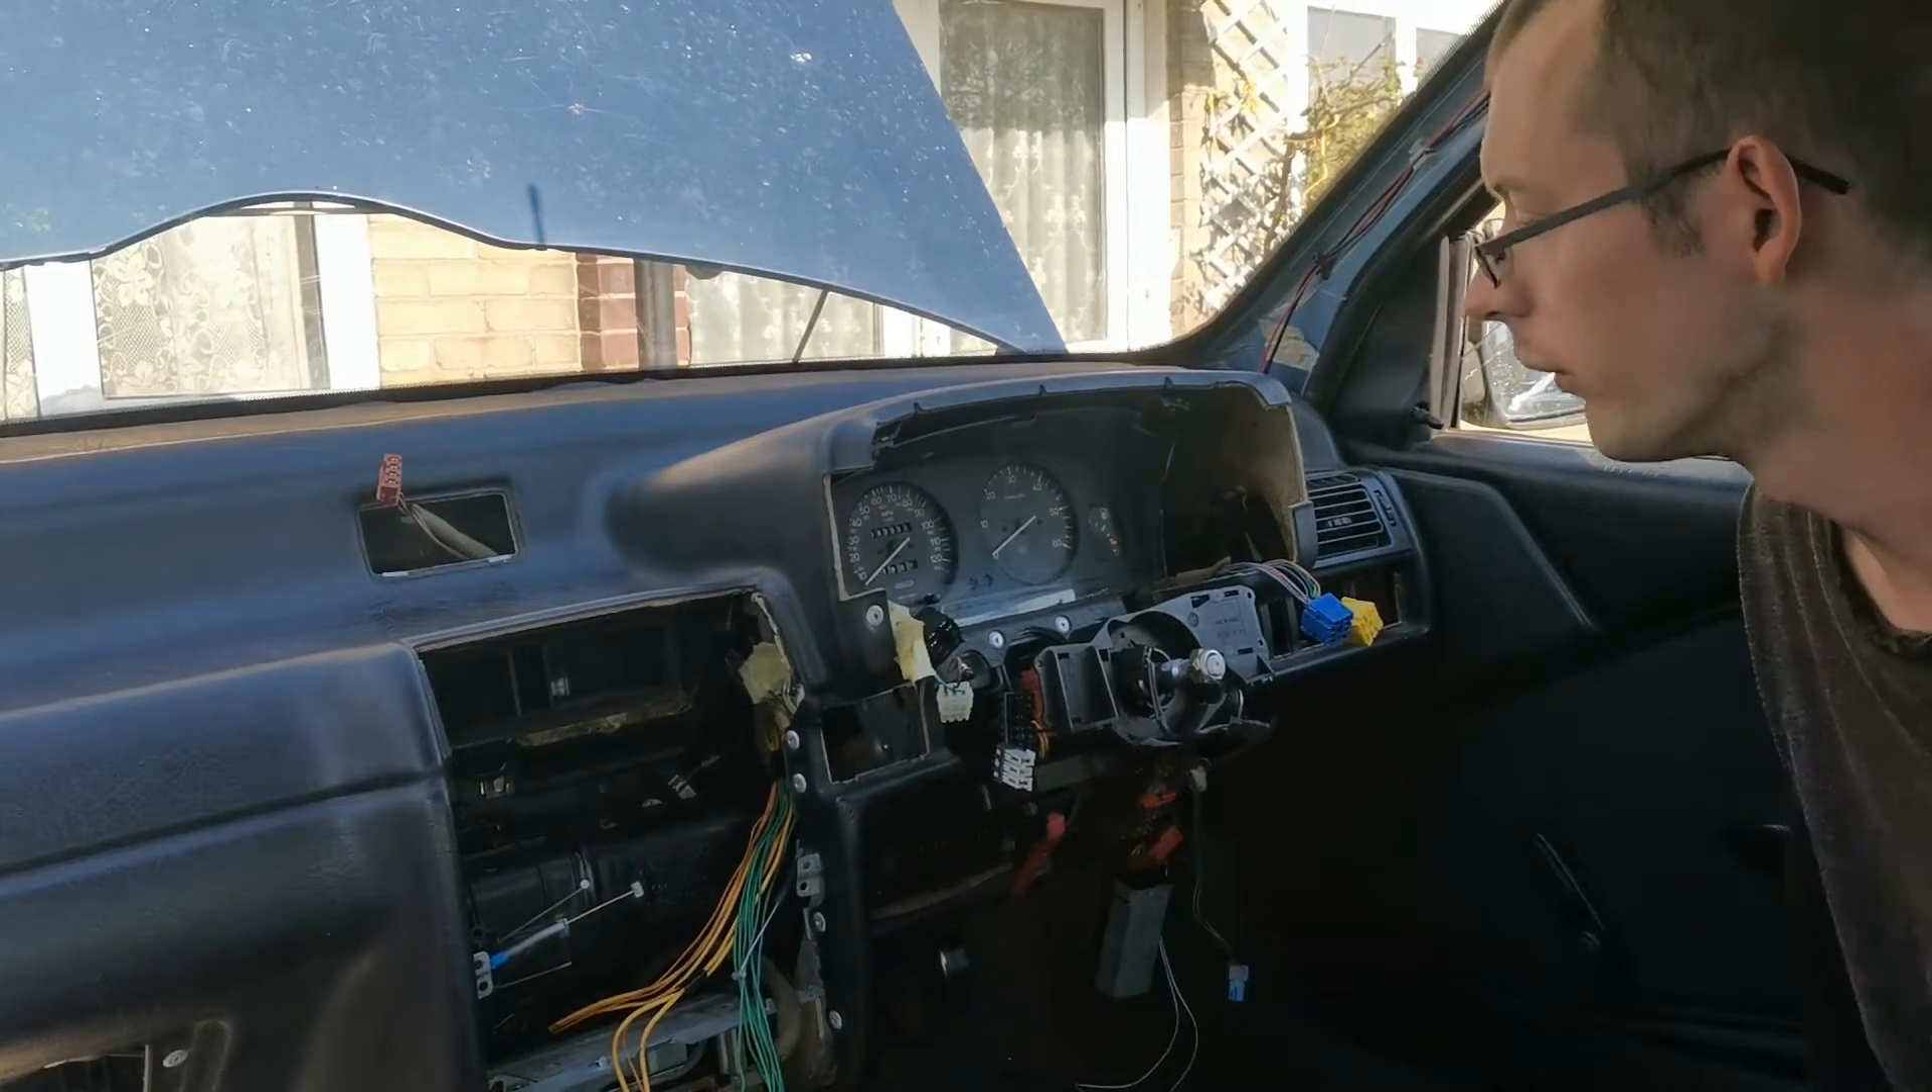And just like that we've now got our clocks back in.